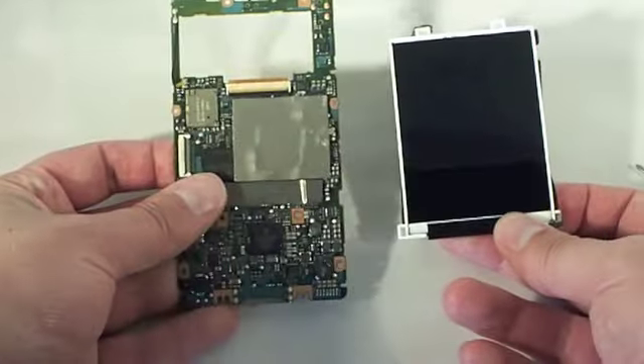So the screen is out, the screen and the board are now separate.